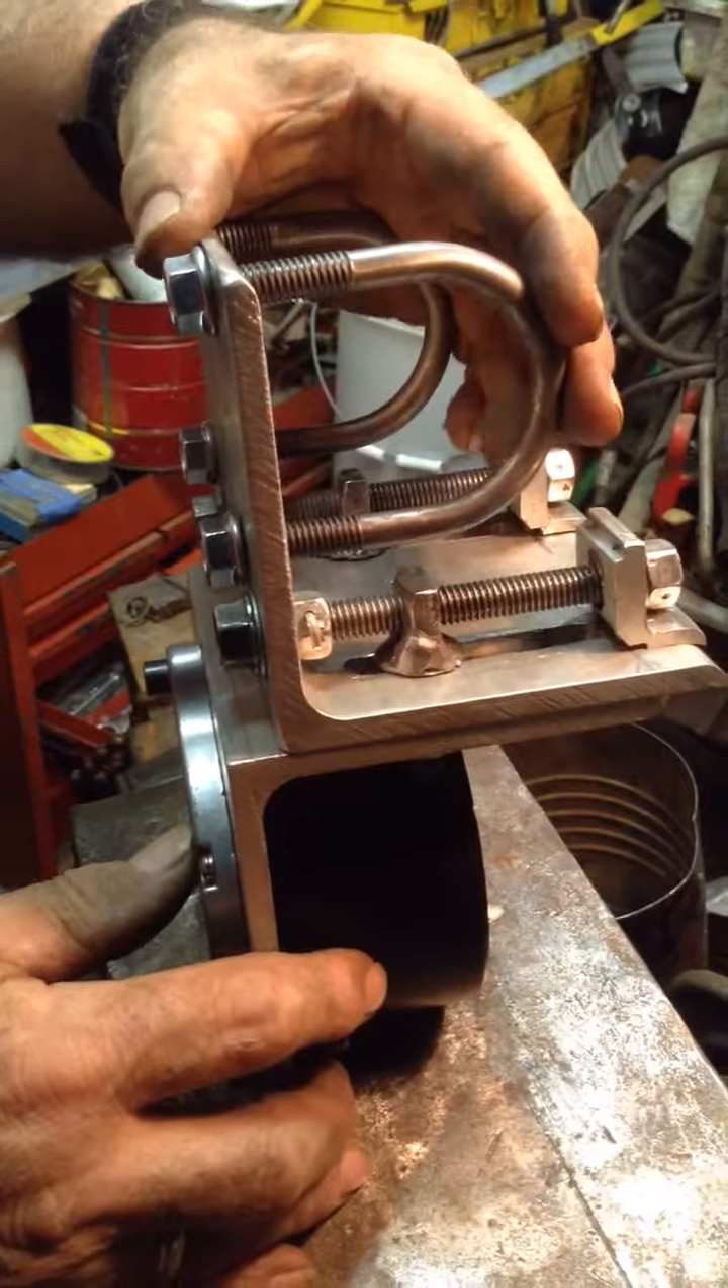We've also installed our U-bolts that will go around the cross member of the bicycle to hold this on which they'll set kind of at an angle like this.